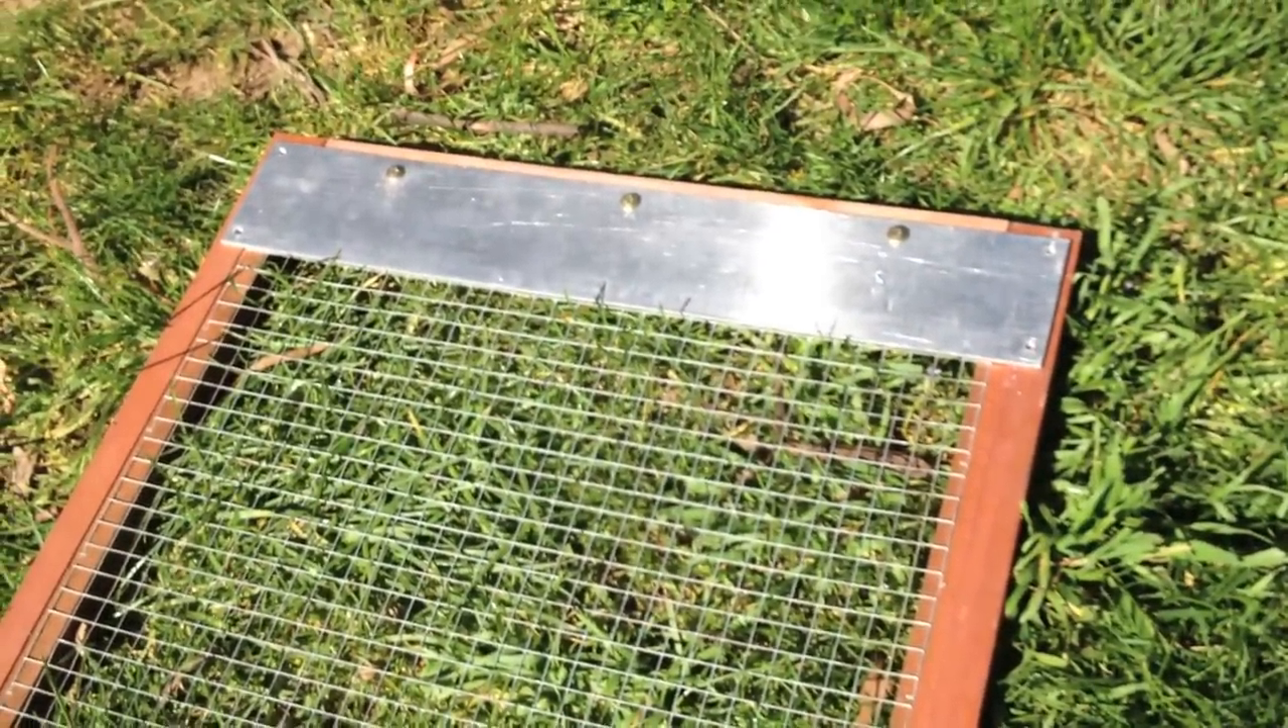I've just fixed the aluminium to the frame using some pan head screws as you can see here.